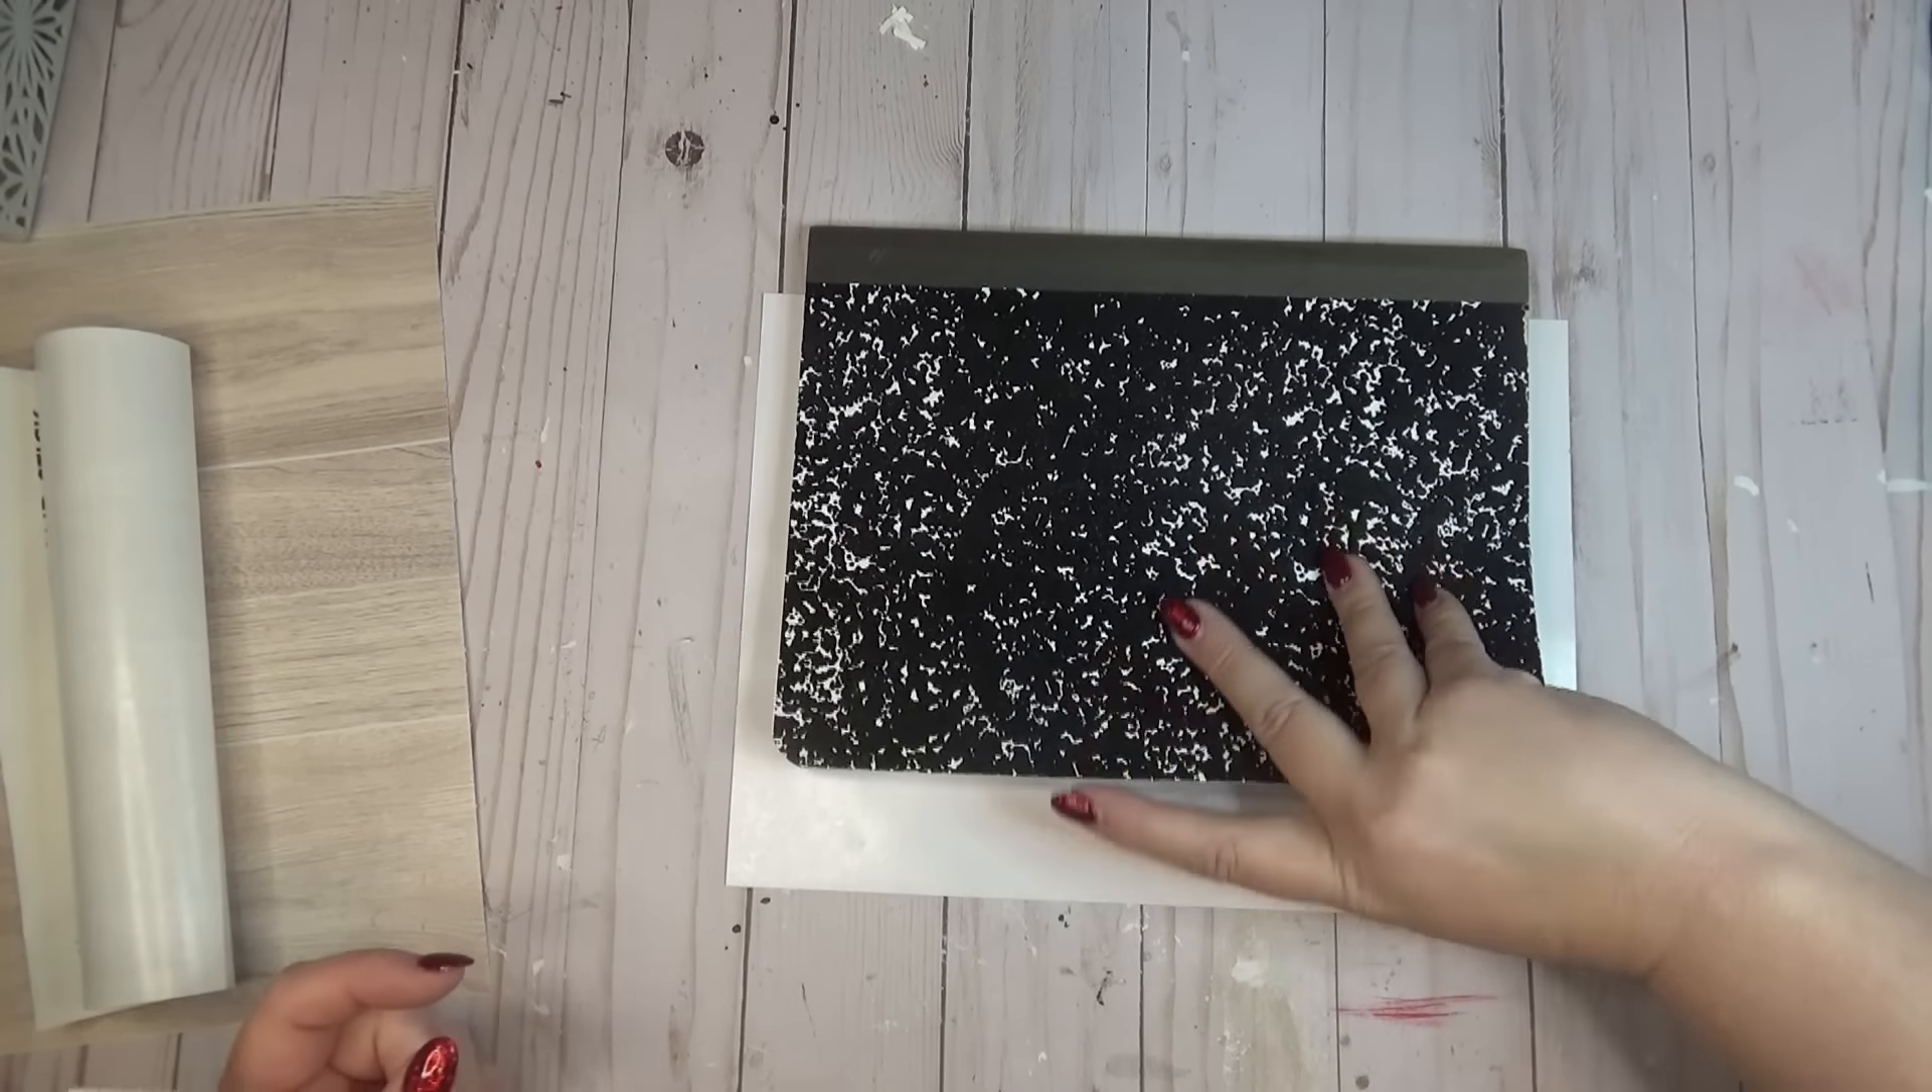Now you can see here that there's an overhang at the top, at the bottom, and at the side of the cover.